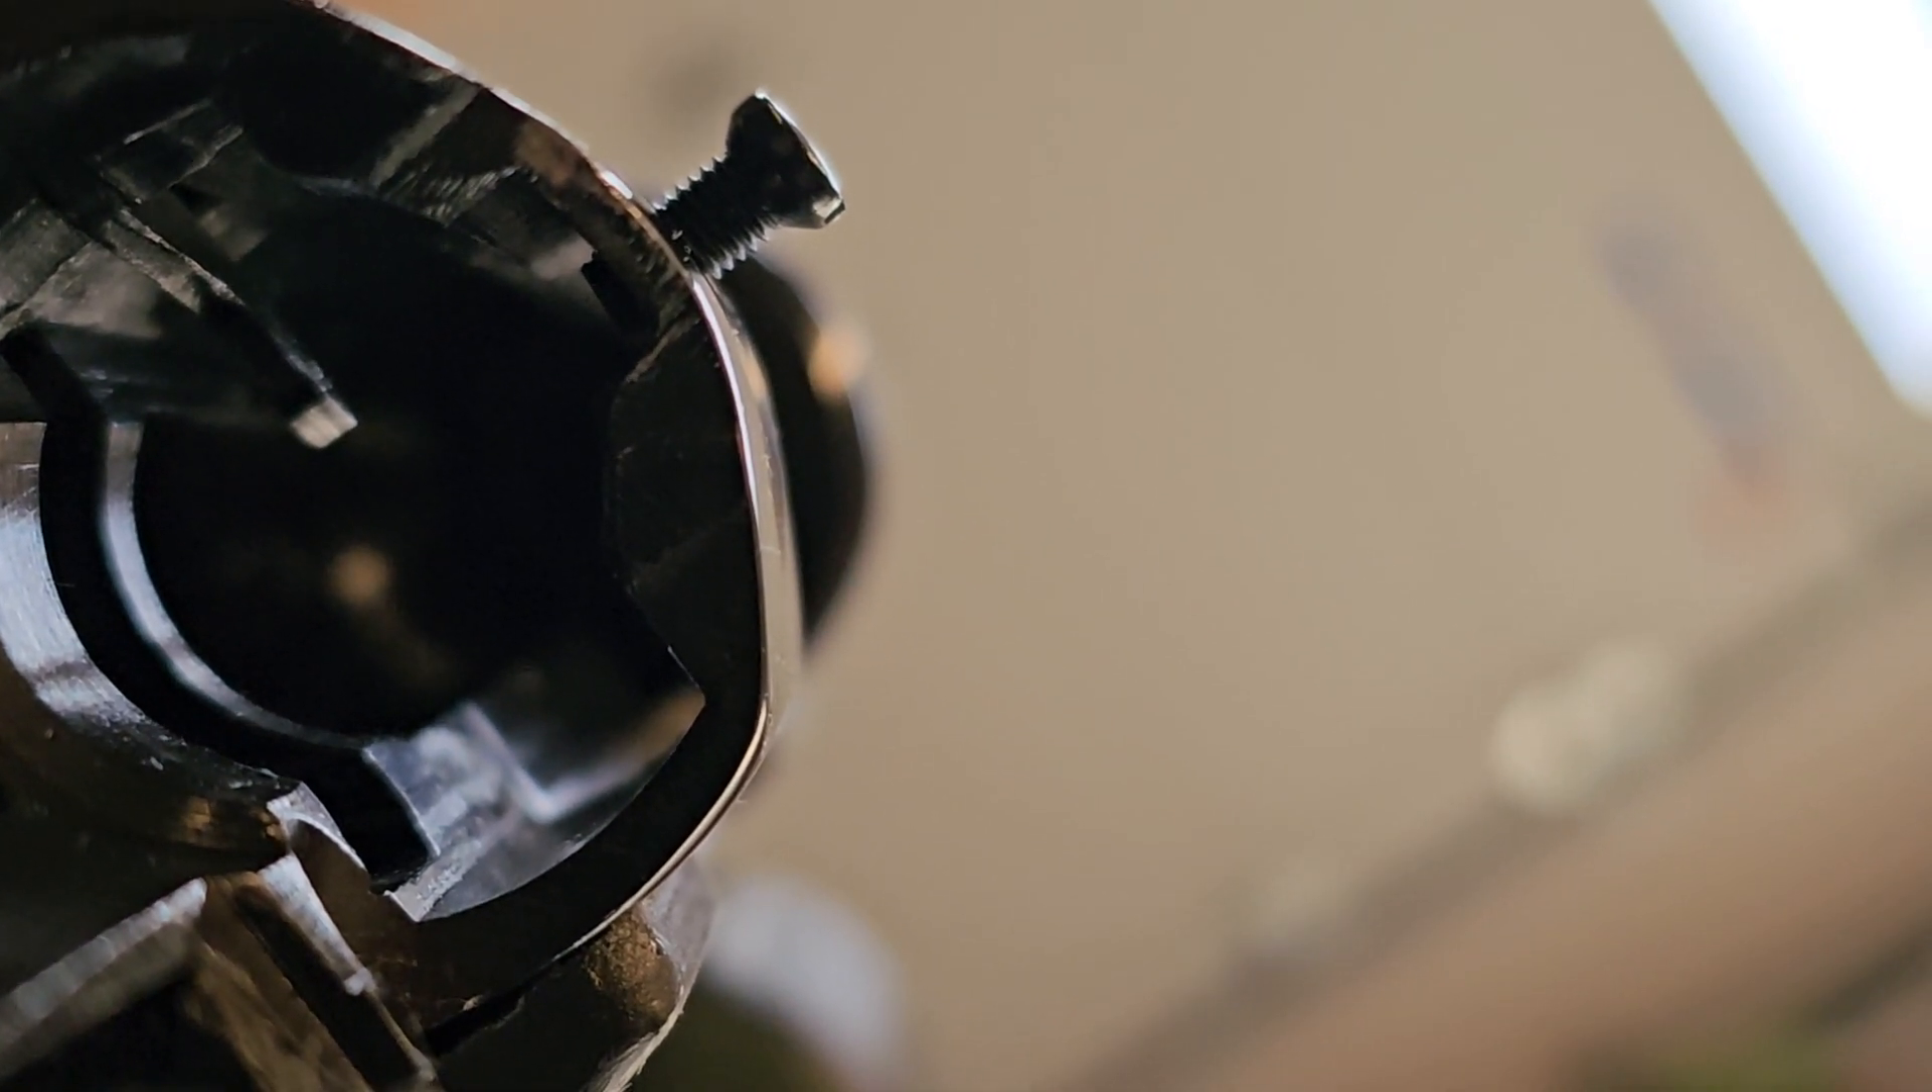Well, maybe you can see the screw, how much it sticks out.